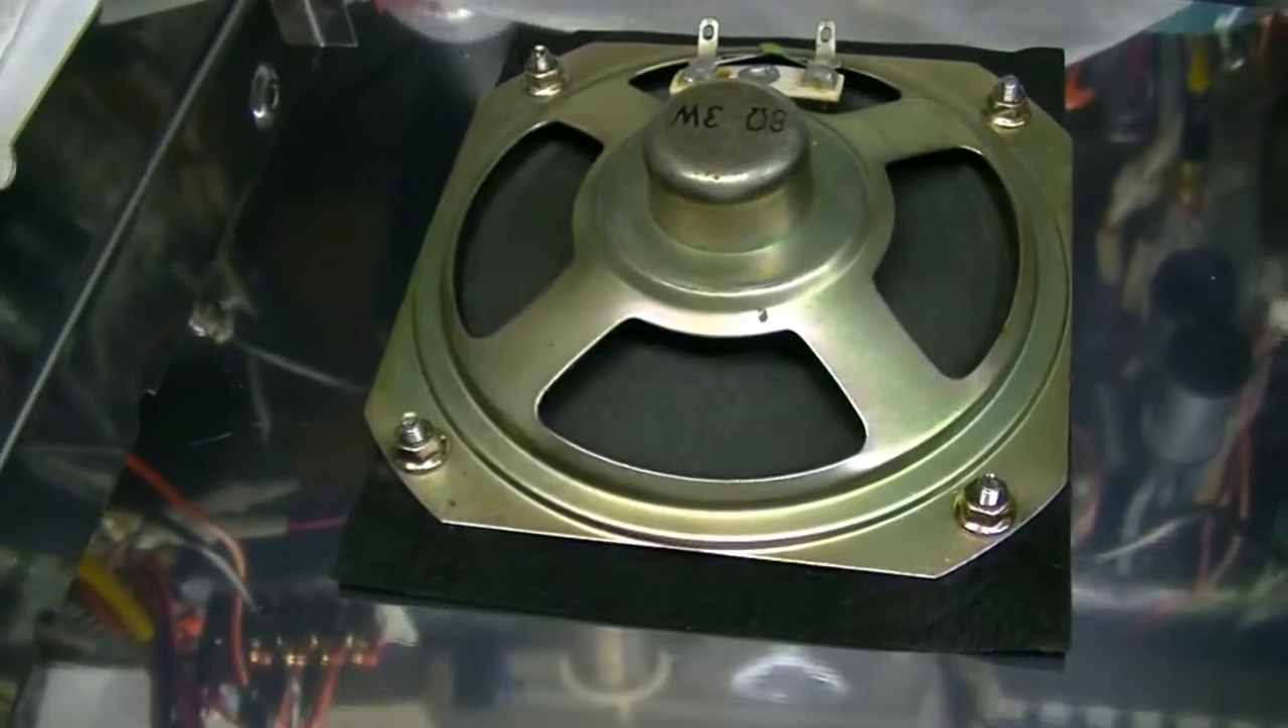And I've got the grill cloth installed. I've got the speaker reinstalled.